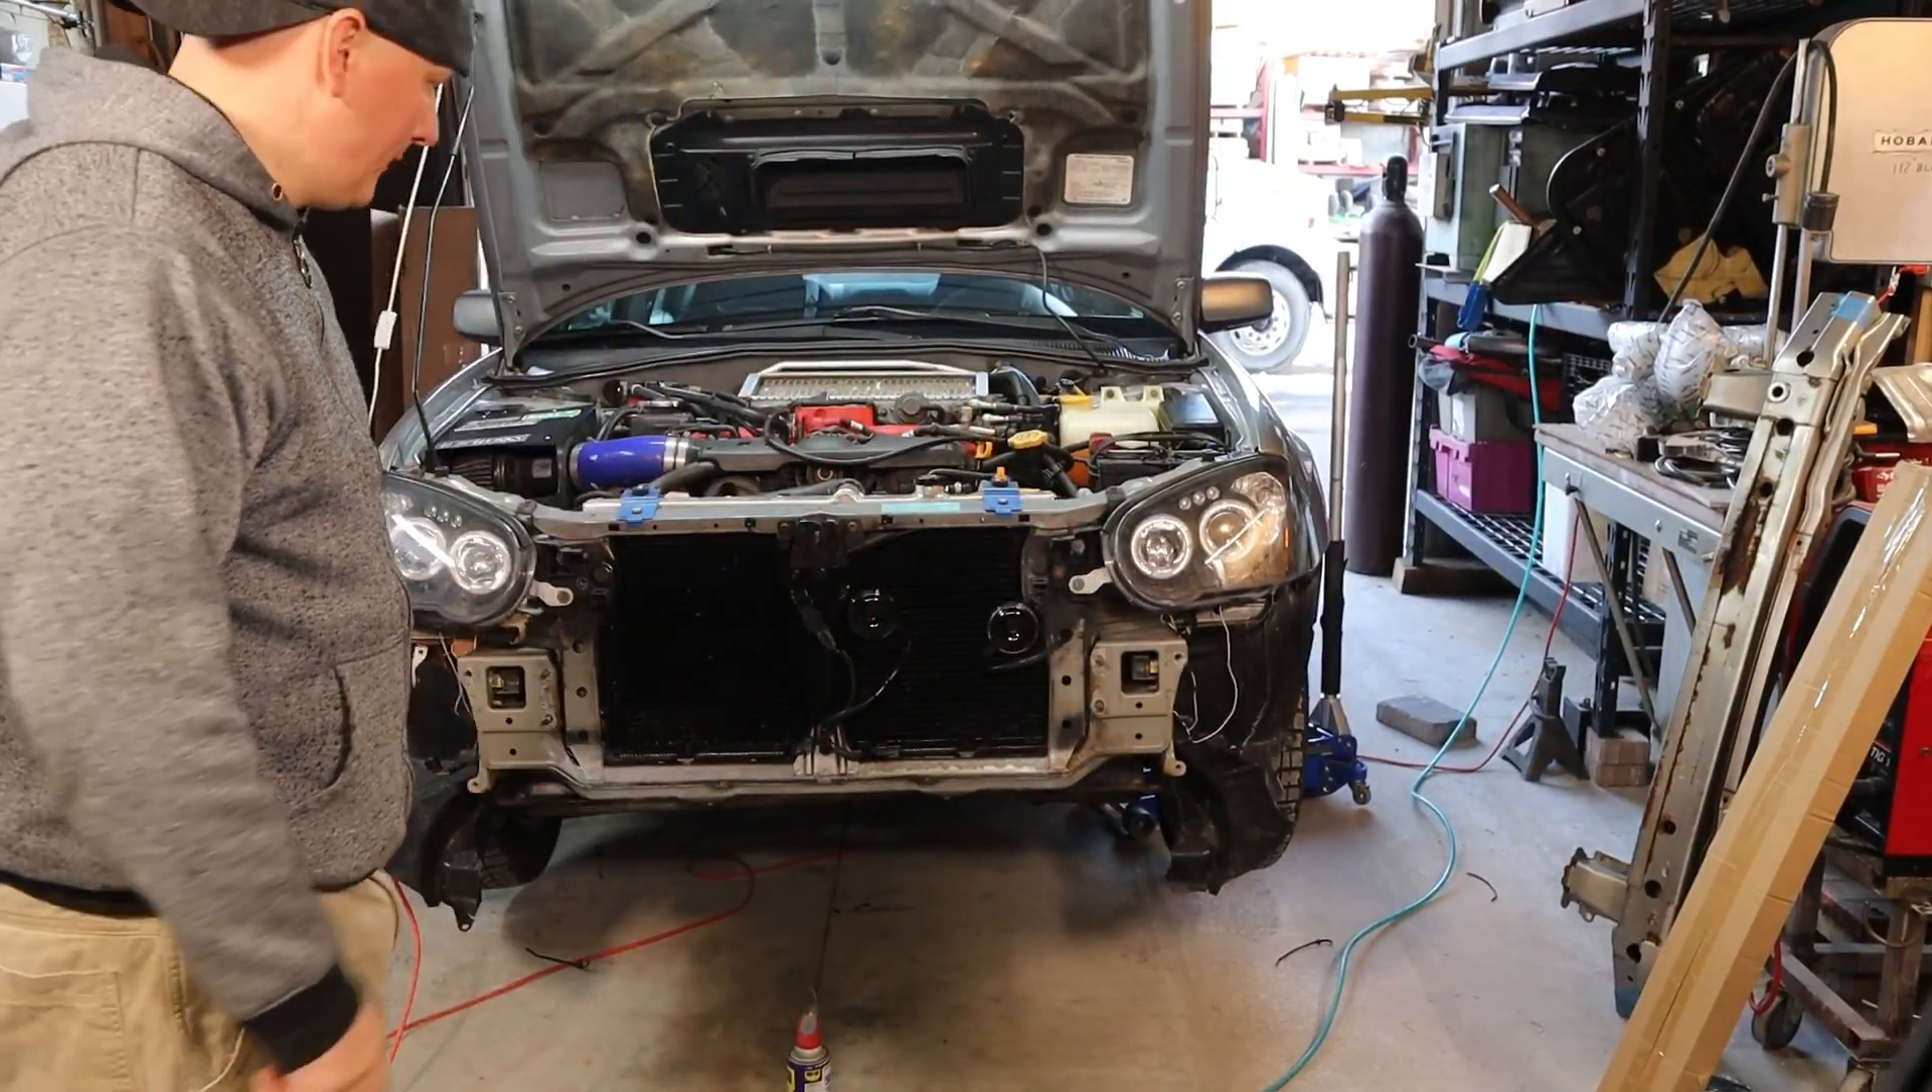All righty then. We got the bumper off.